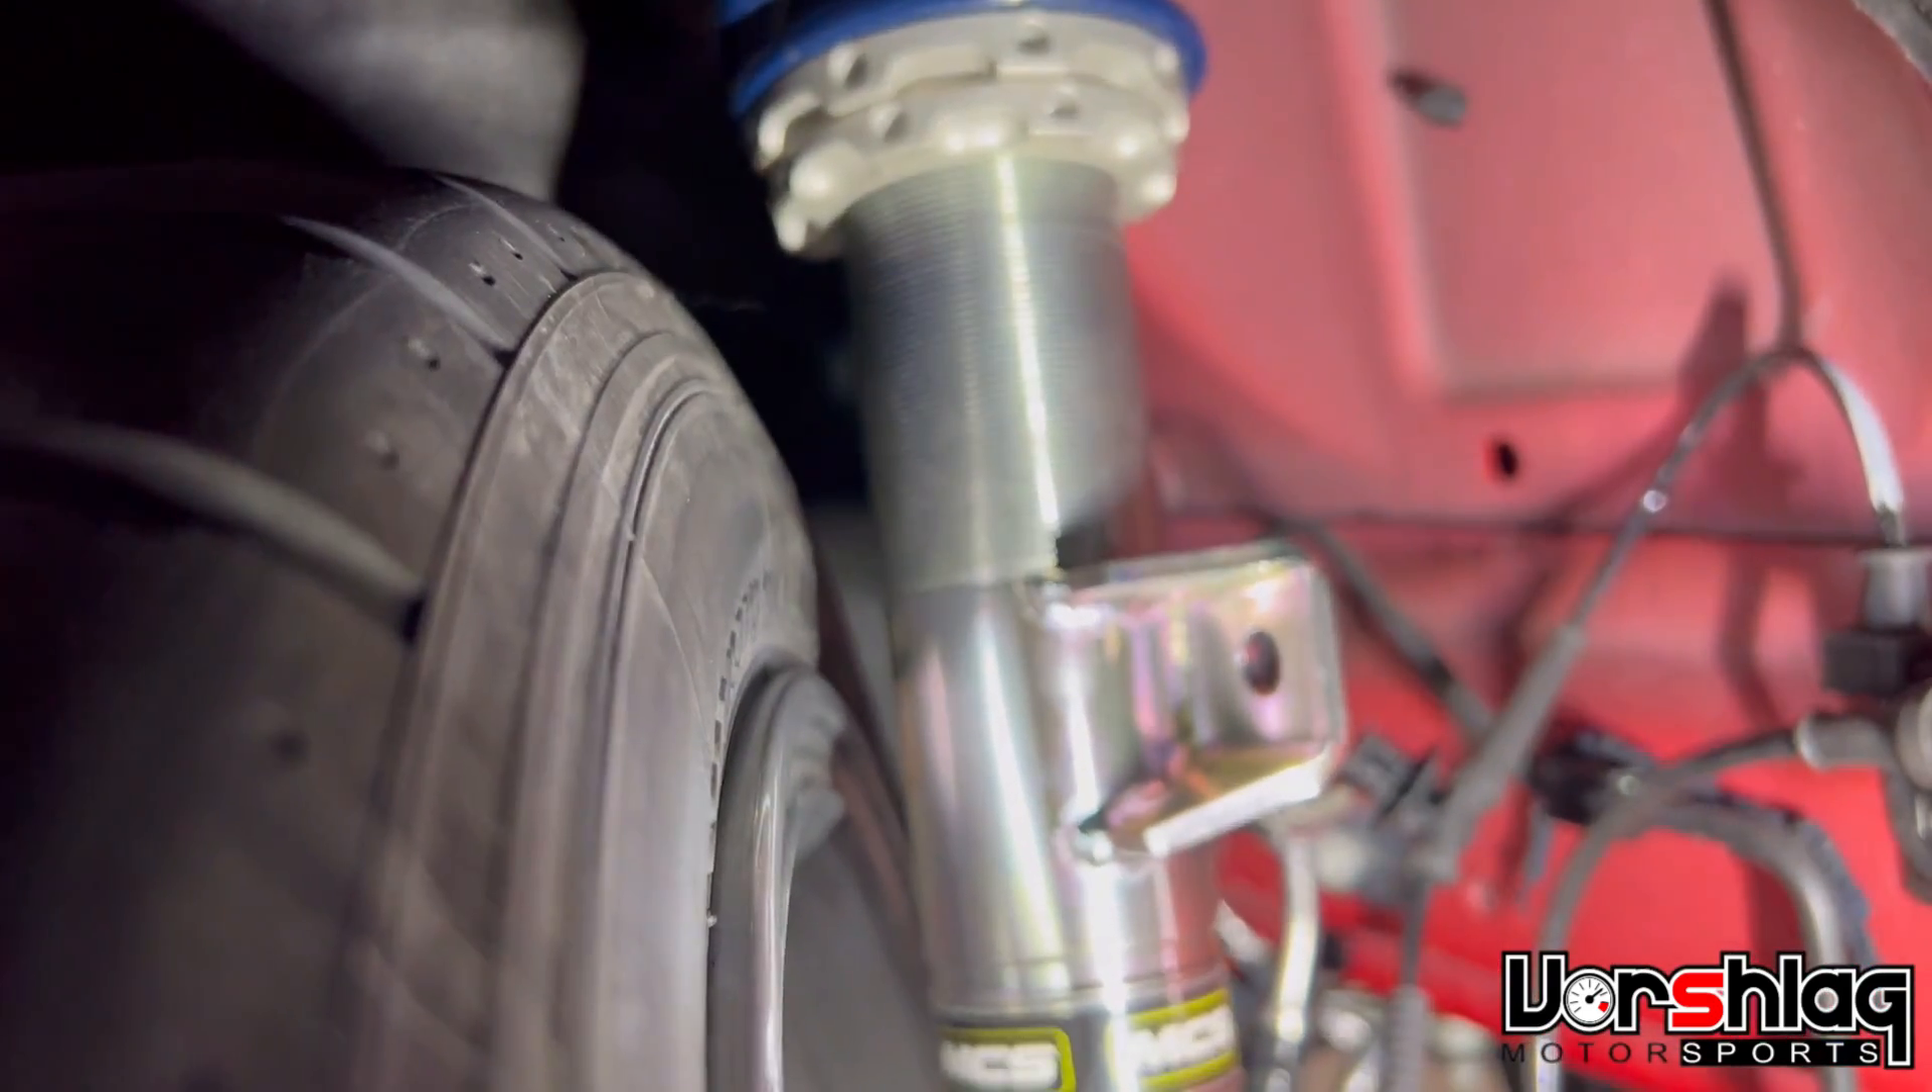As you can see we've got a gap between the wheel and the strut.